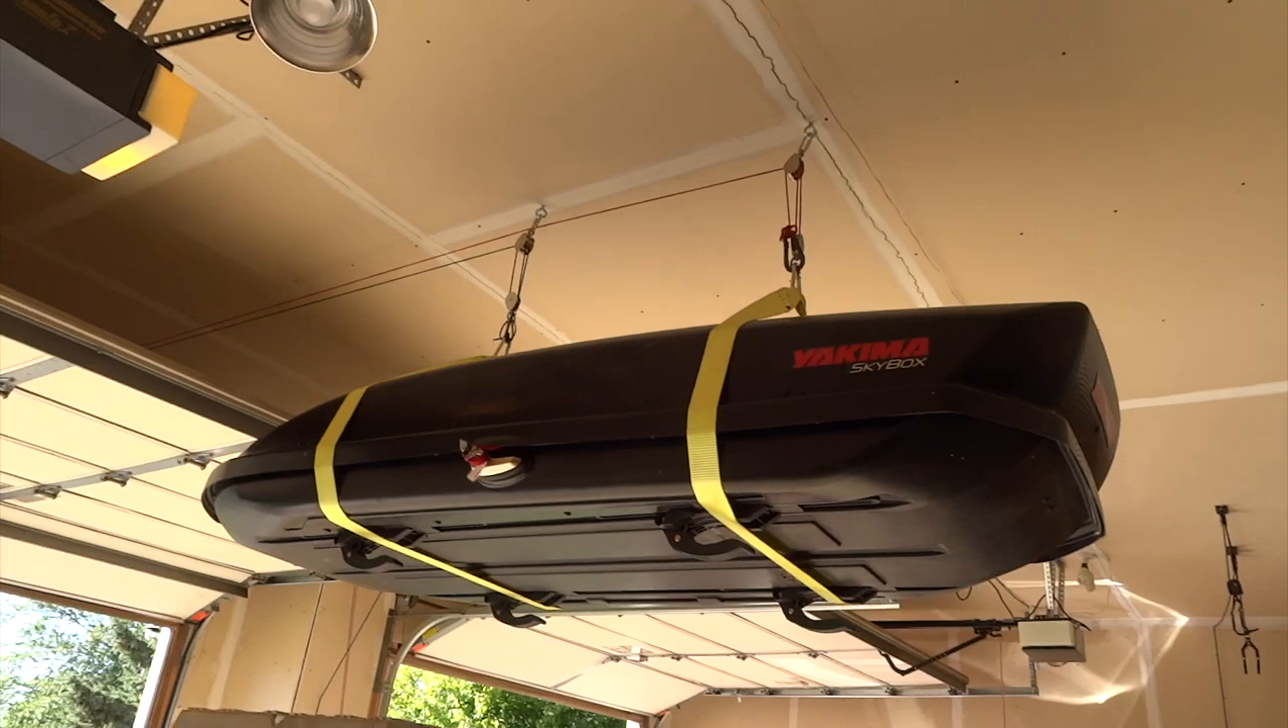So there's the skybox in the final raised position.